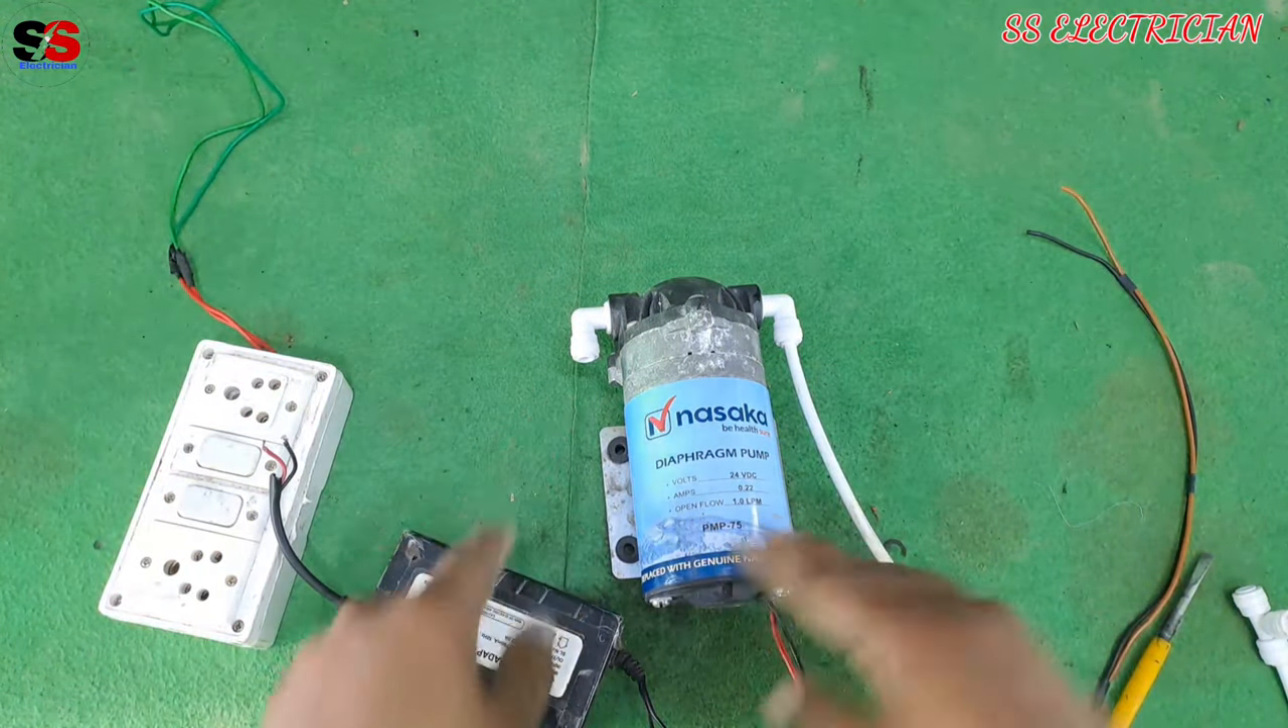हम यहाँ पर एक pipe लगा लेंगे यह pipe लग गई।